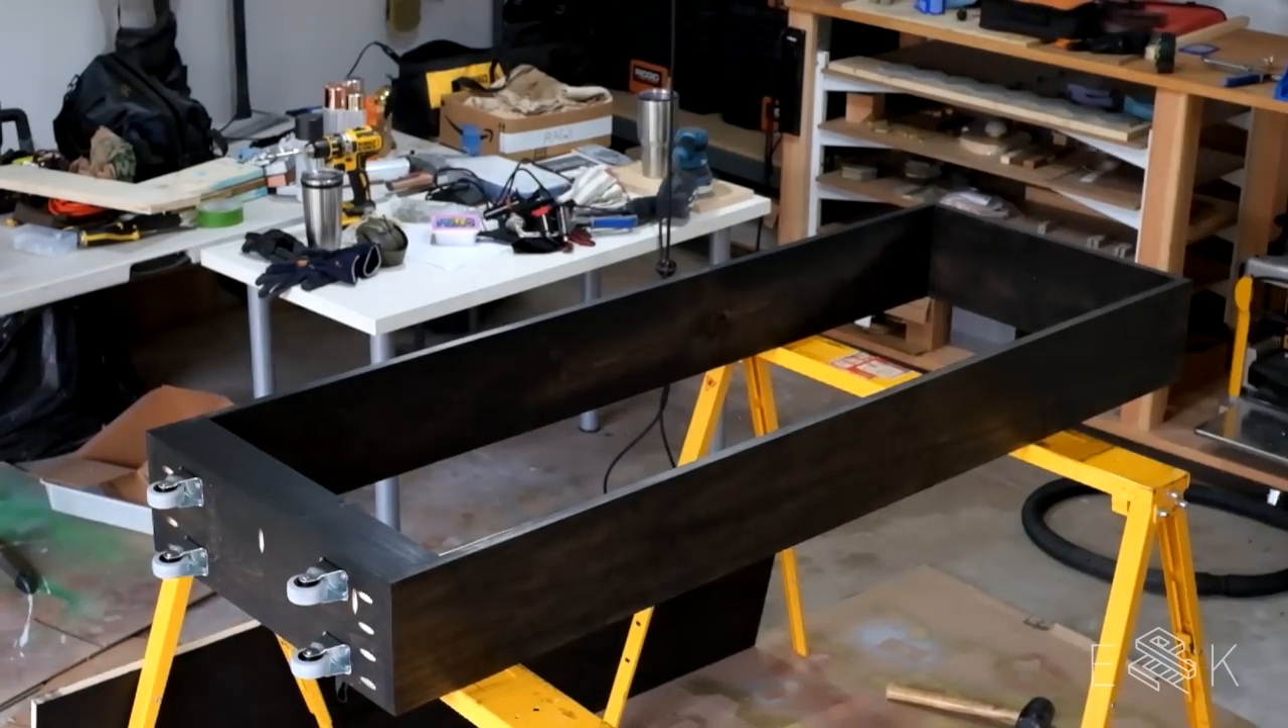So here, we have the top, bottom, and side pieces assembled.